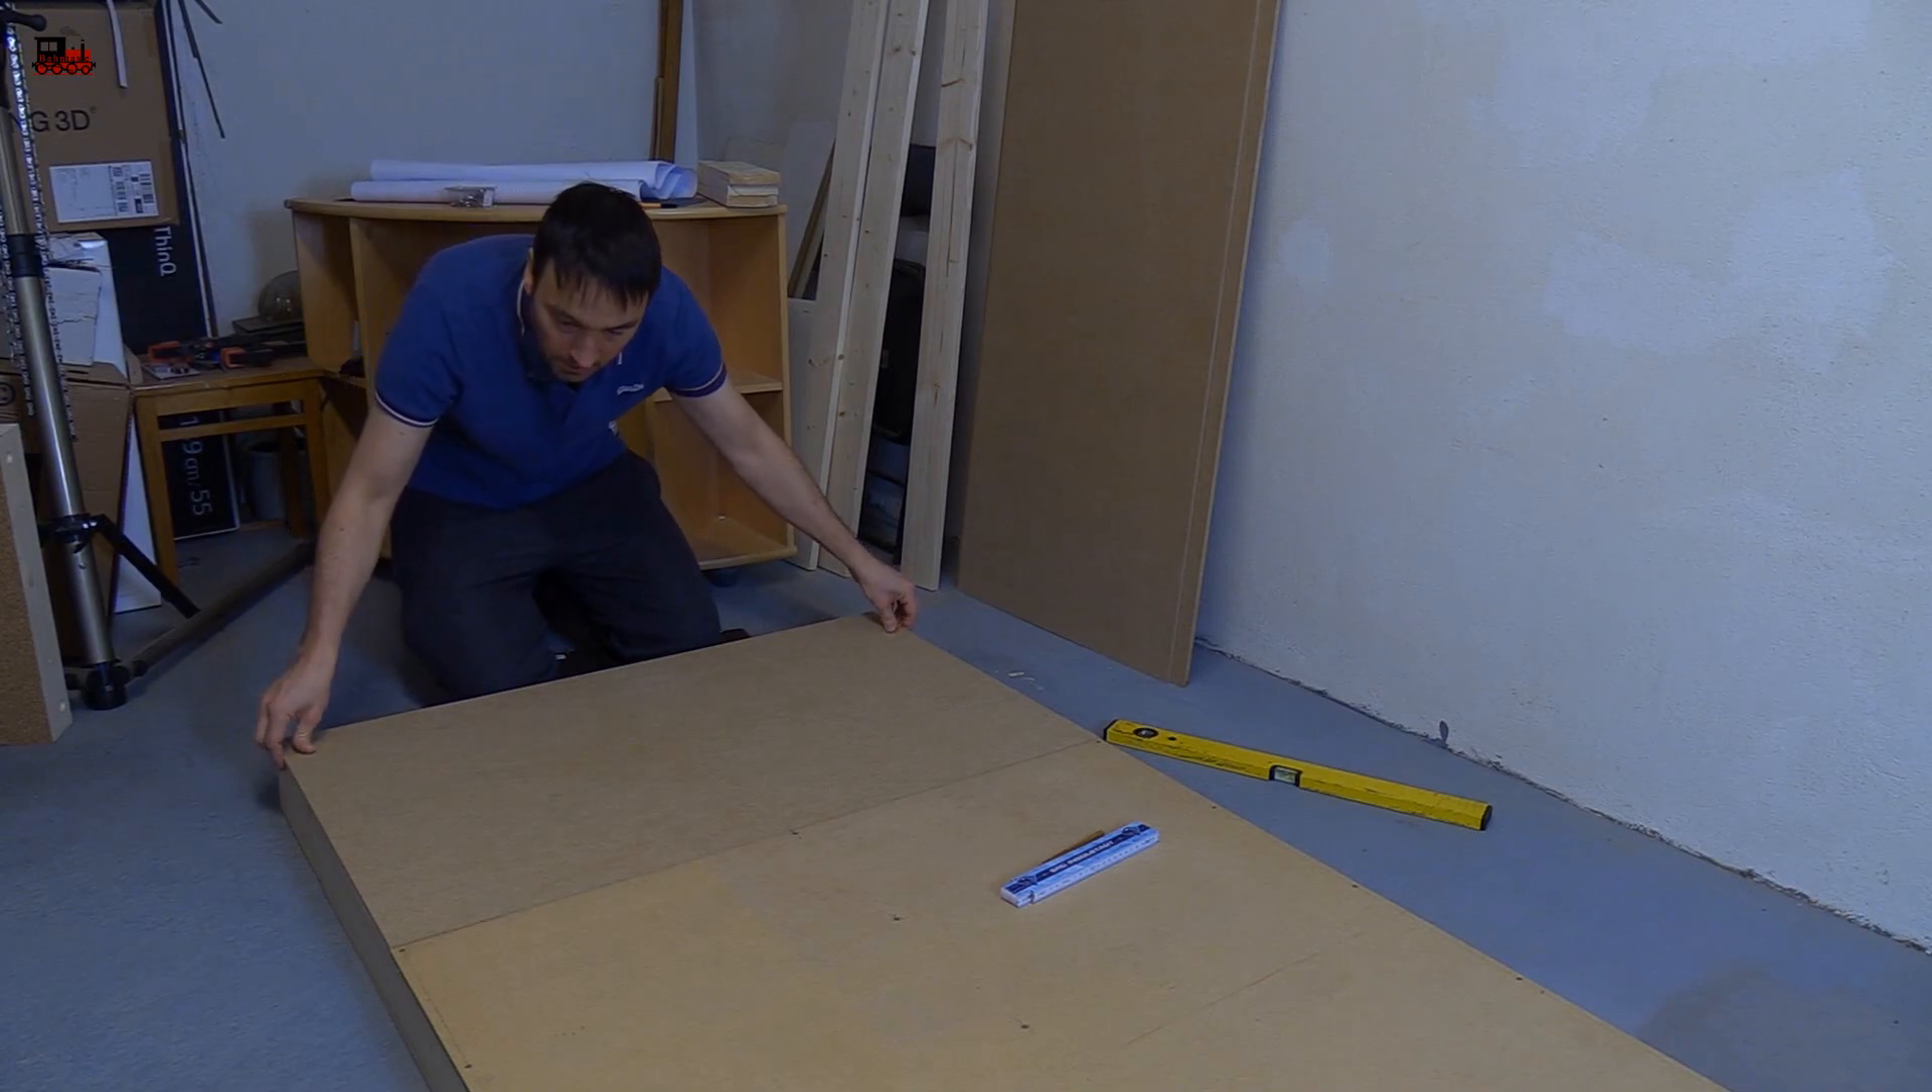Jetzt lege ich die Platte auf. Und super. Perfekt.